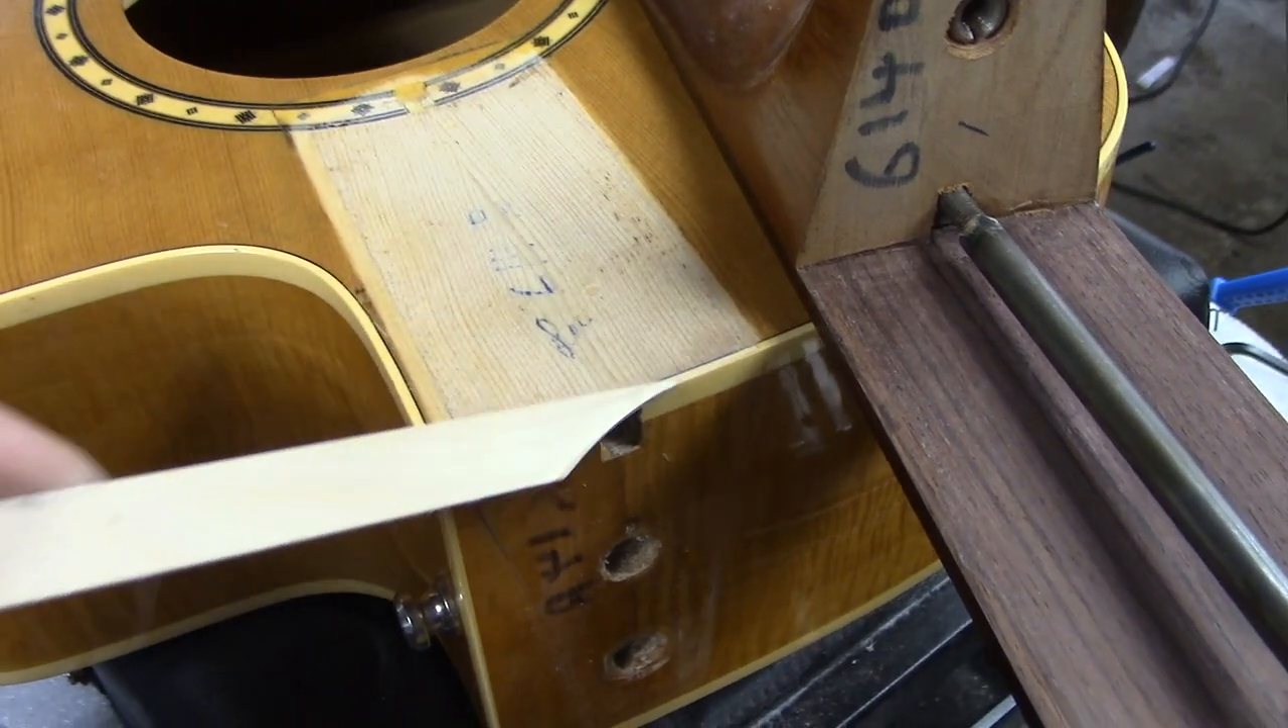First of all, if you do your job right, that's what the soundboard should look like after you remove that fingerboard extension.